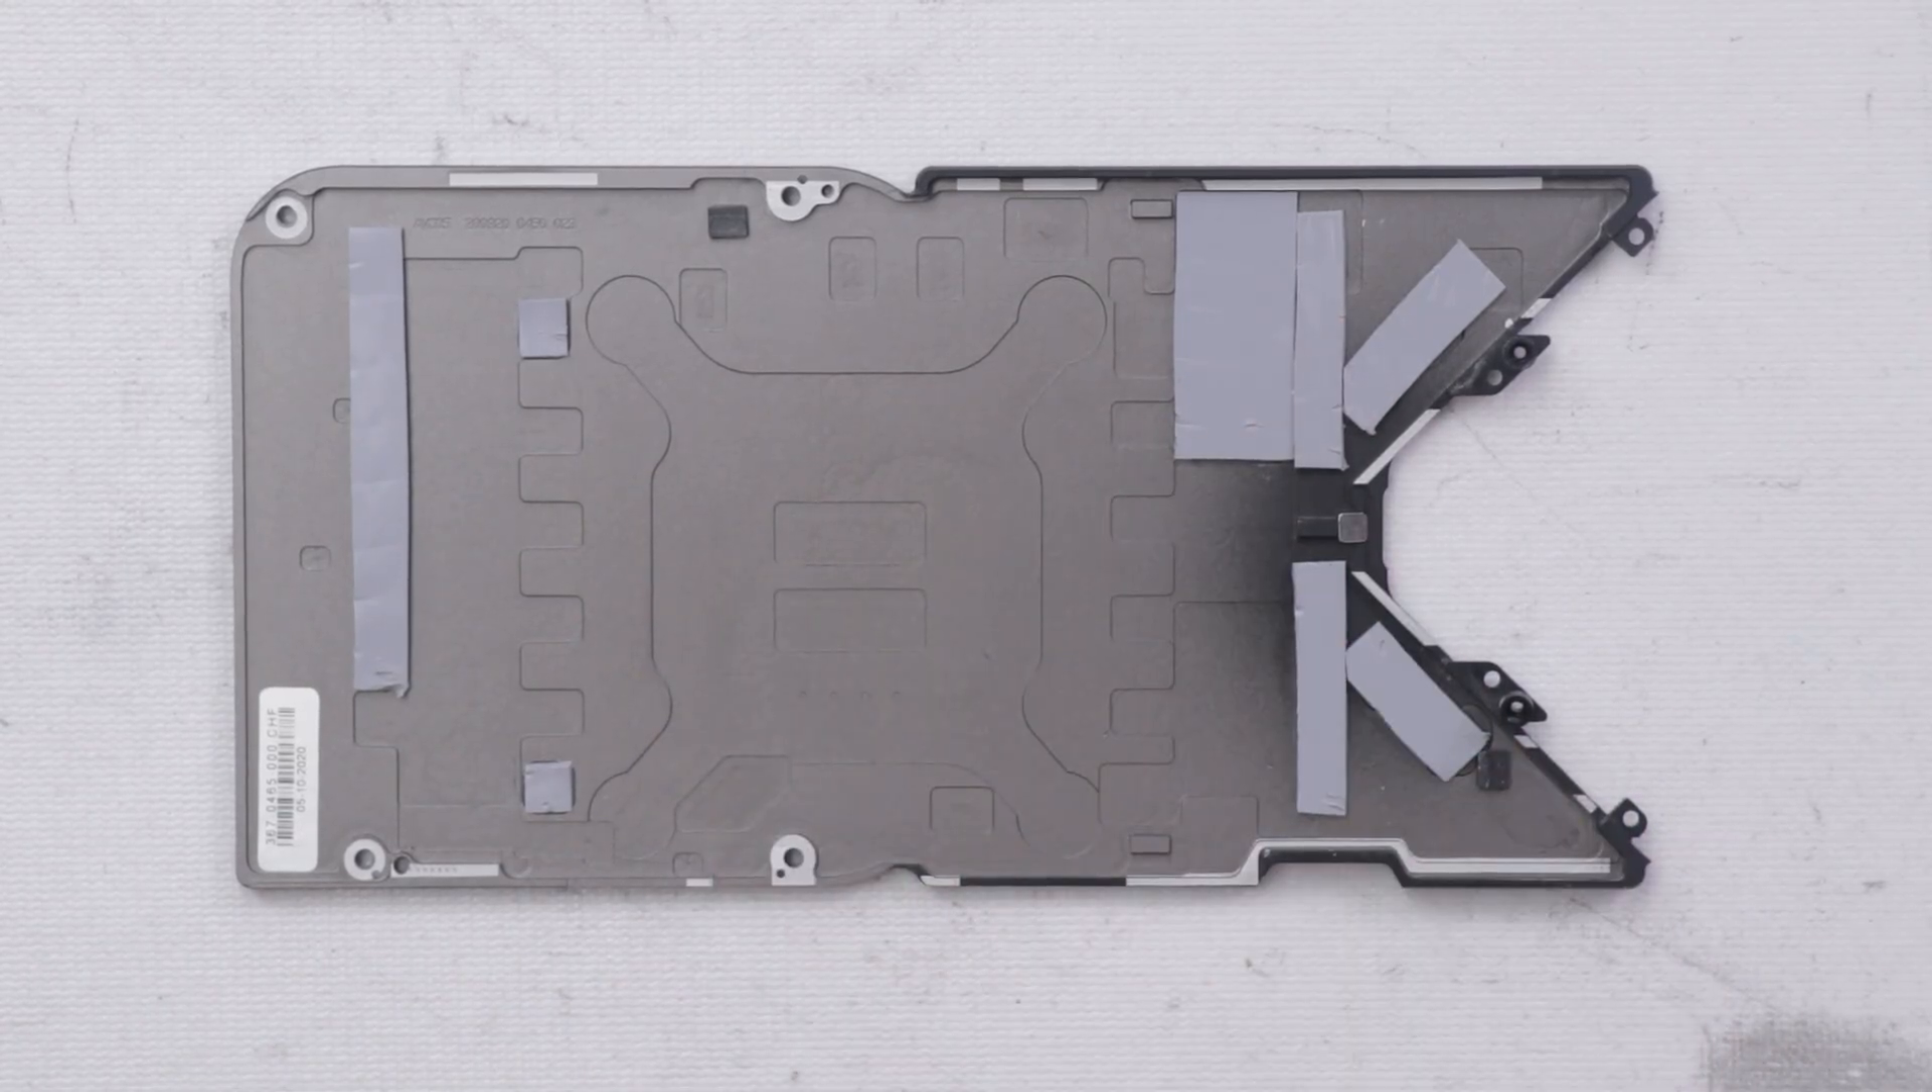Now that the thermal pads are all done, we can get to the repair.